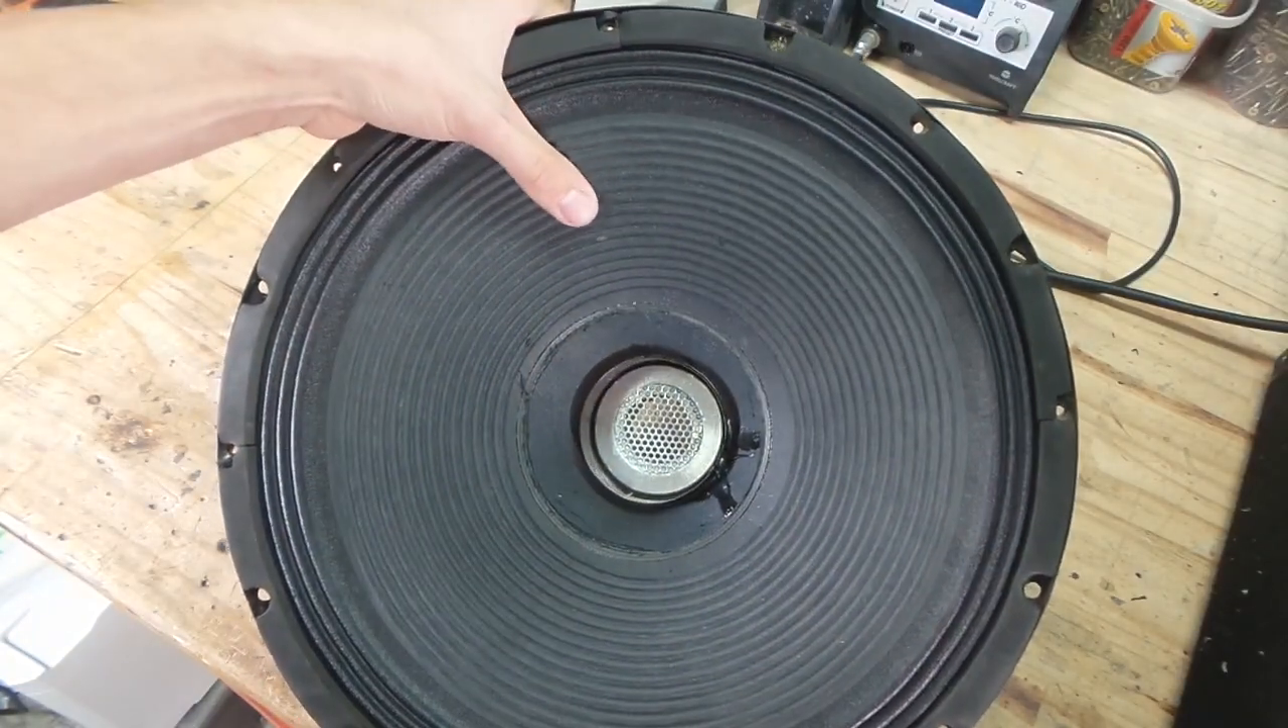Okay, so I managed to get the dust cap off of it and now we can see the voice coil.